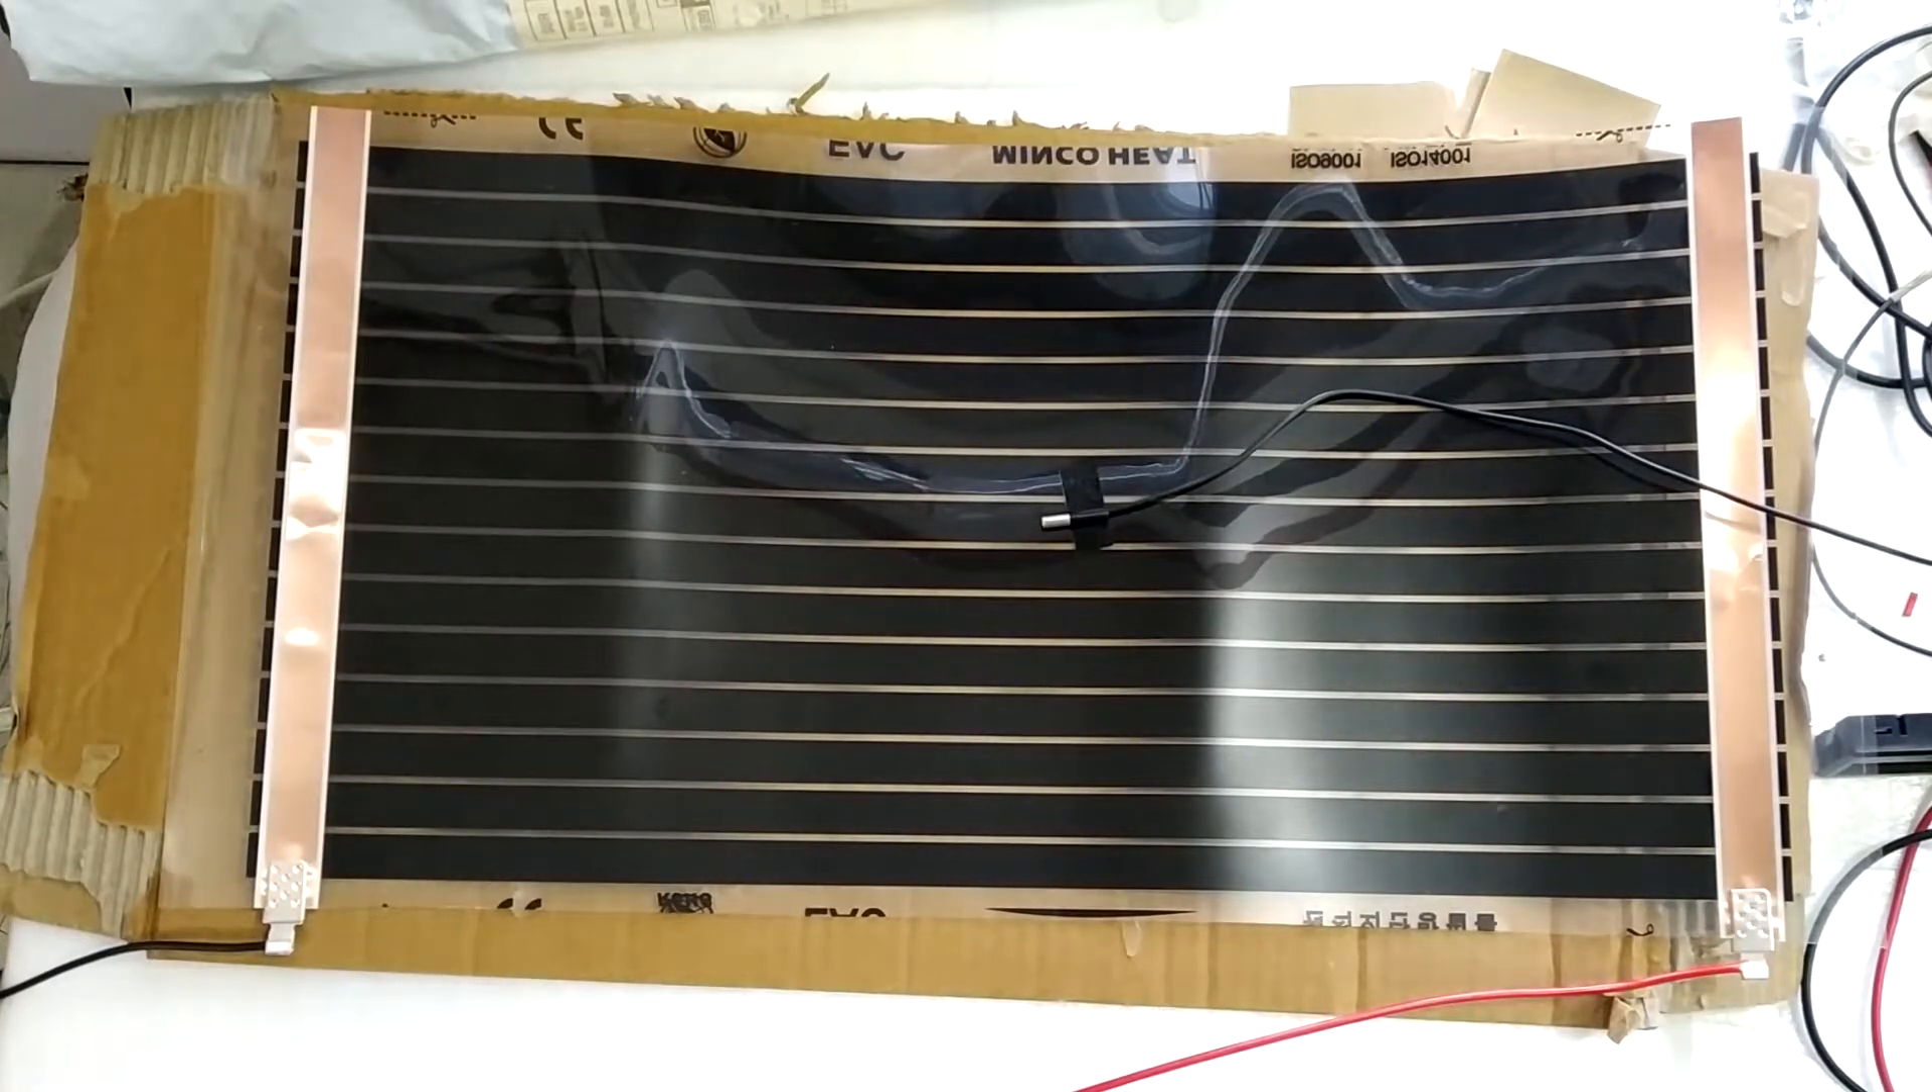Make sure that you're not touching these terminals because these terminals are live because i haven't put any kind of insulation just yet.